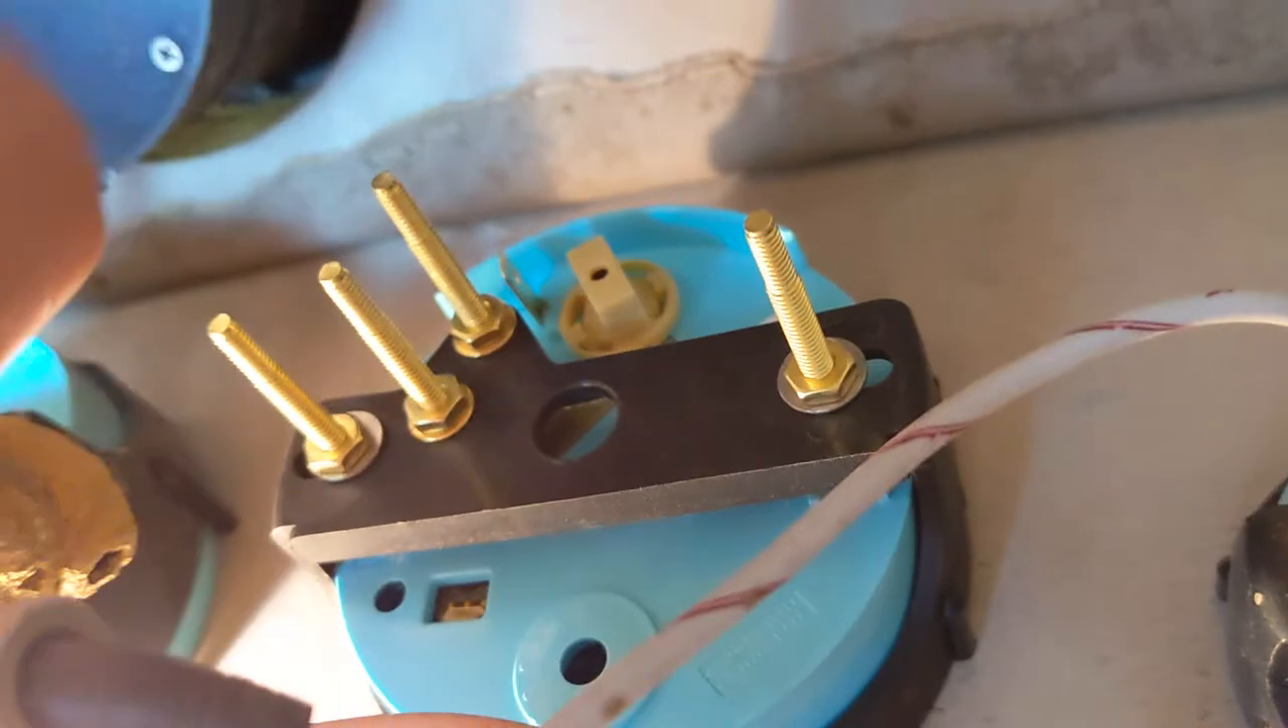I've got one washer underneath each uh nut and then a nut securing each of the studs and i don't have any wires connected yet this is the stud that does not have a wire connected.